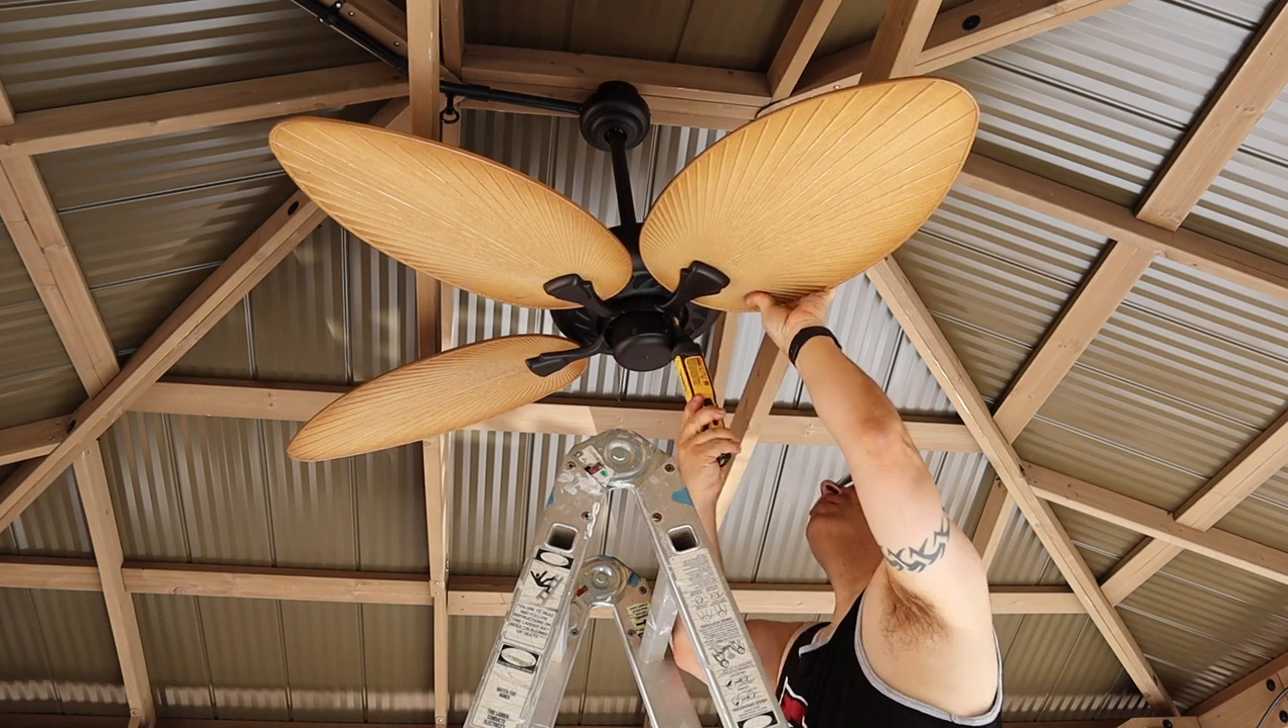Alright you can see now I've got the blades up so I'm continuing to install the blades here.